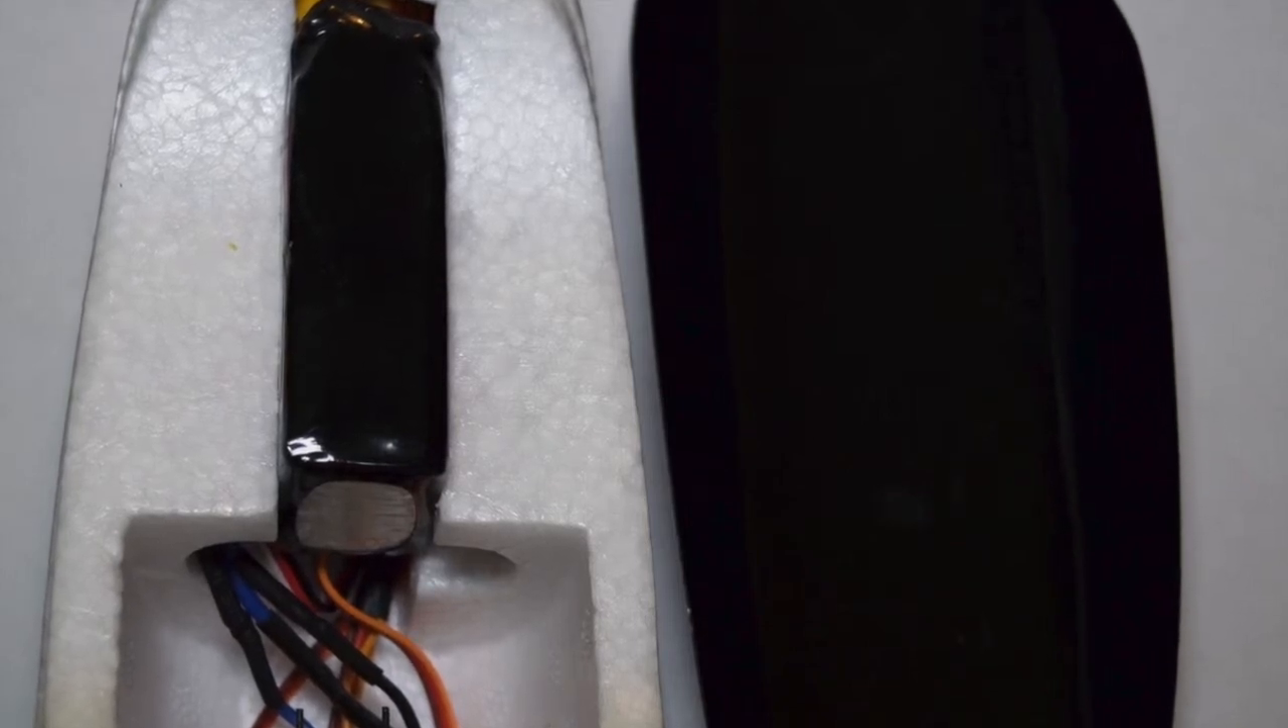We've selected the battery, we've found that the battery is a good fit in the space provided.